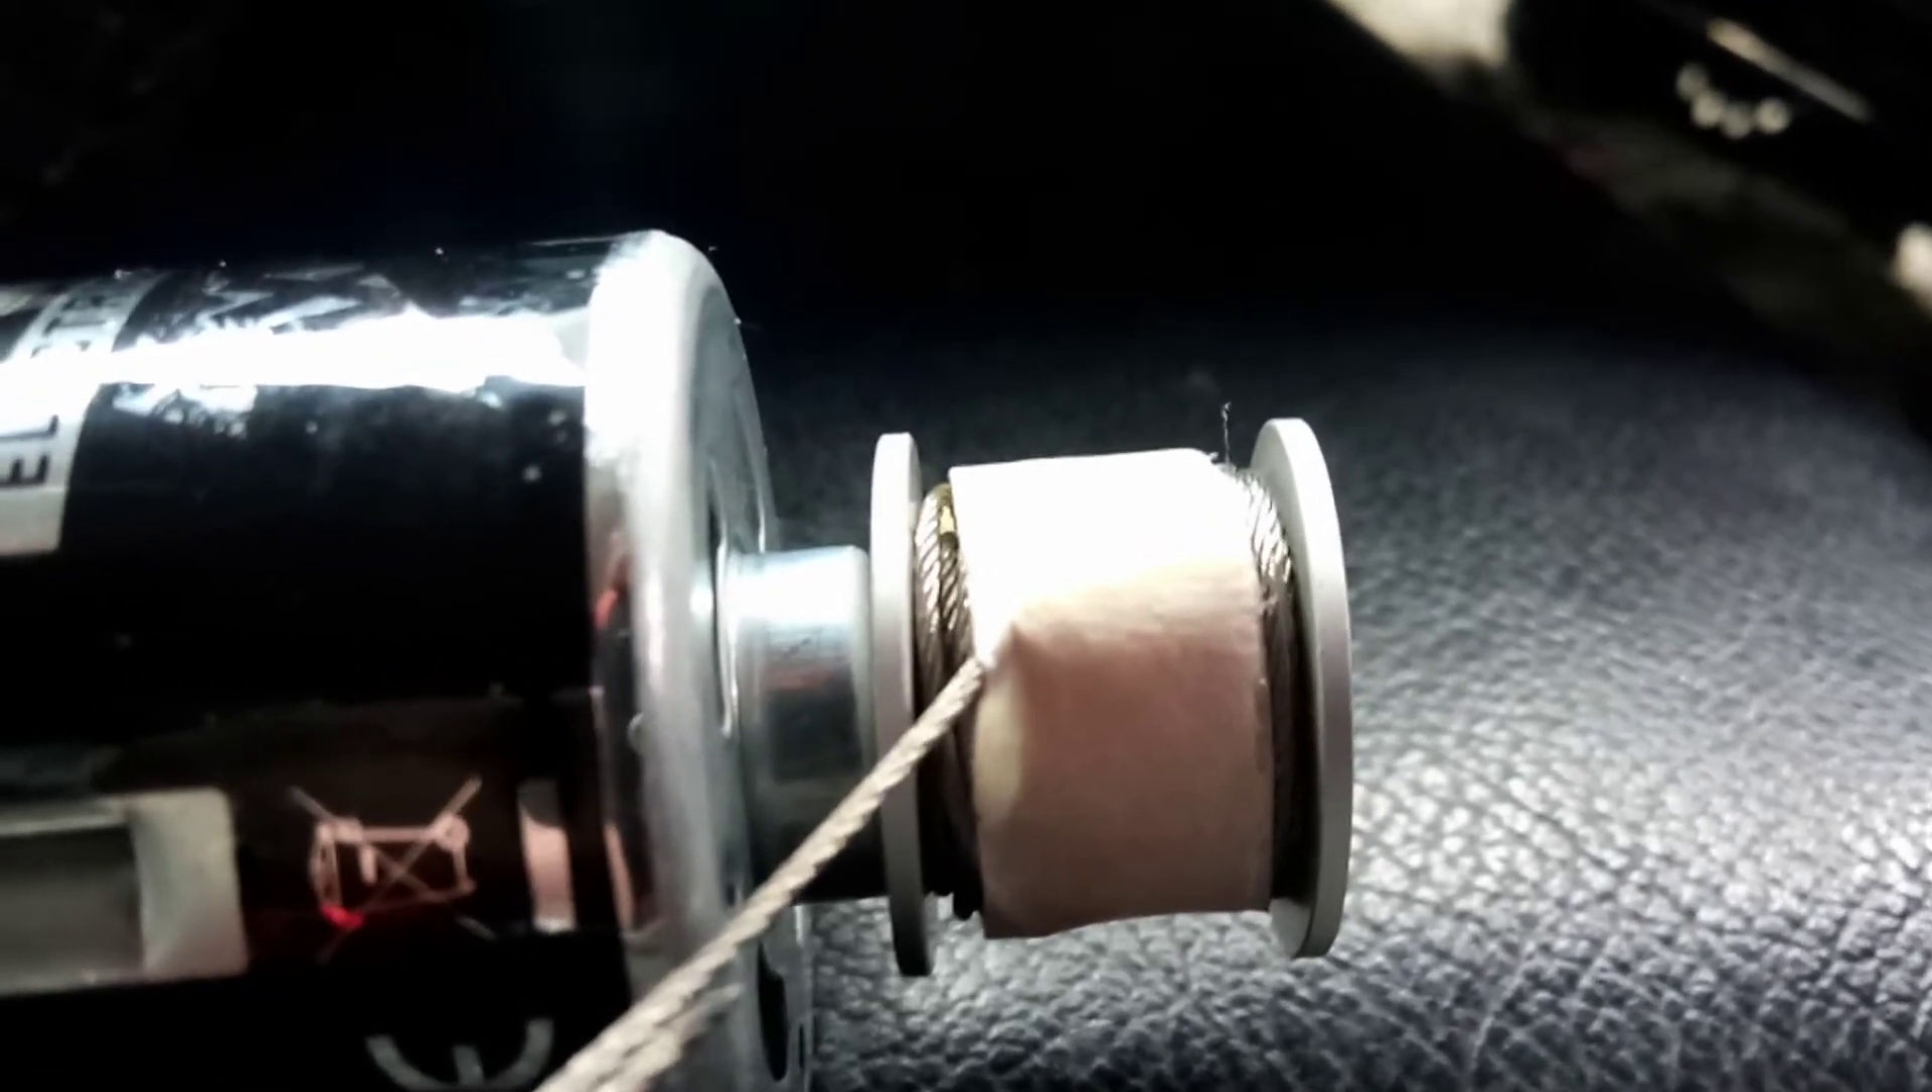So as you can see center screen i've got the cable all the way wrapped around the uh cable pulley on the uh what is becoming the winch motor.